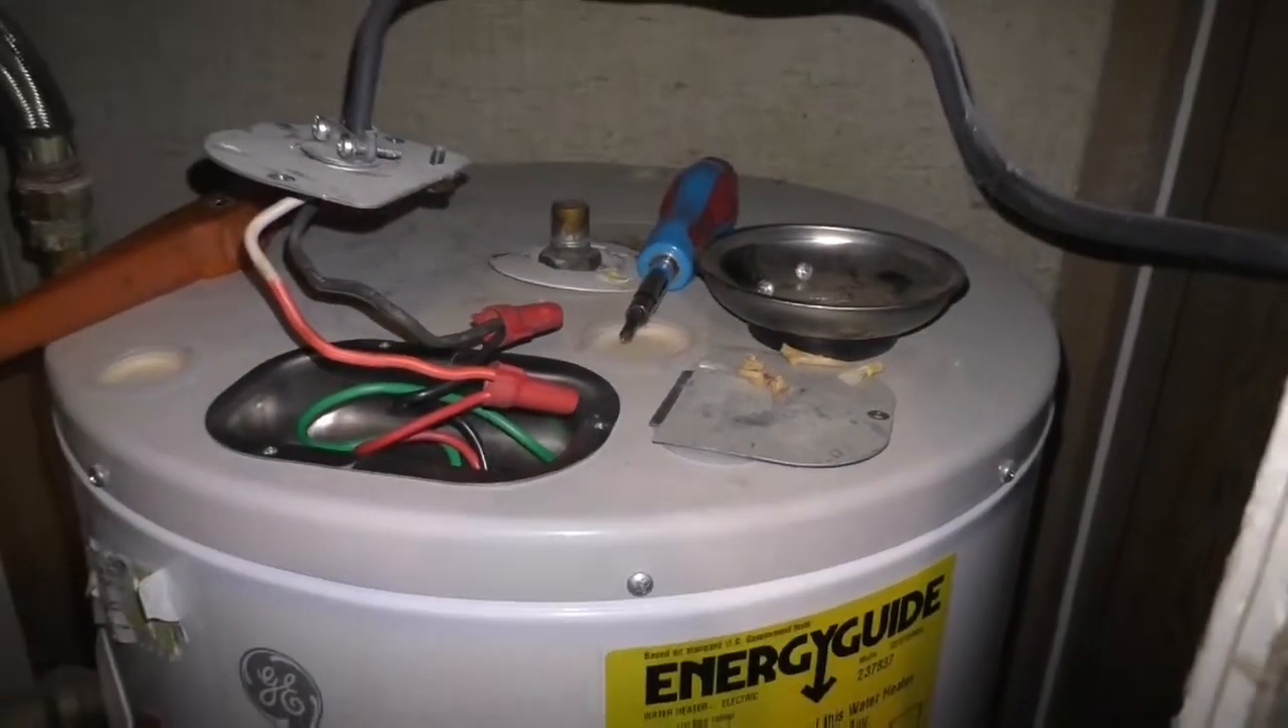I didn't get the wire nuts off yet.